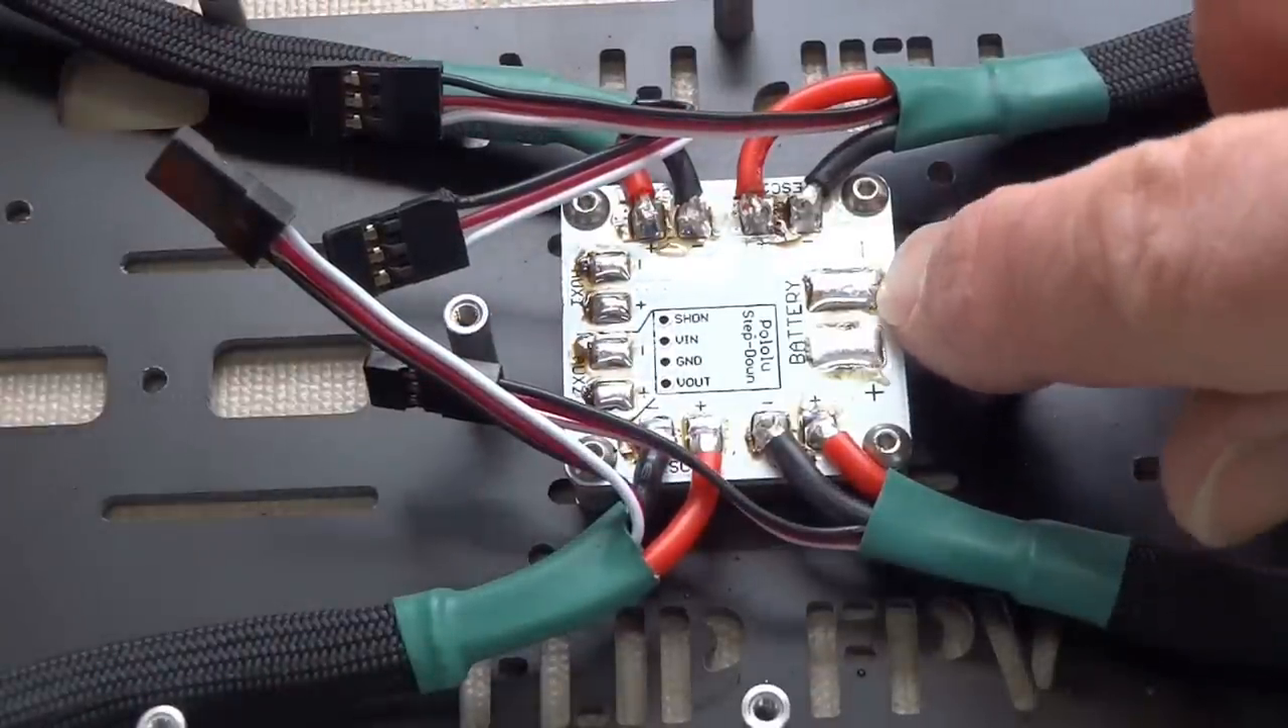But before we do that, the last thing we're going to need to do is connect our battery right here, the plus and the minus.